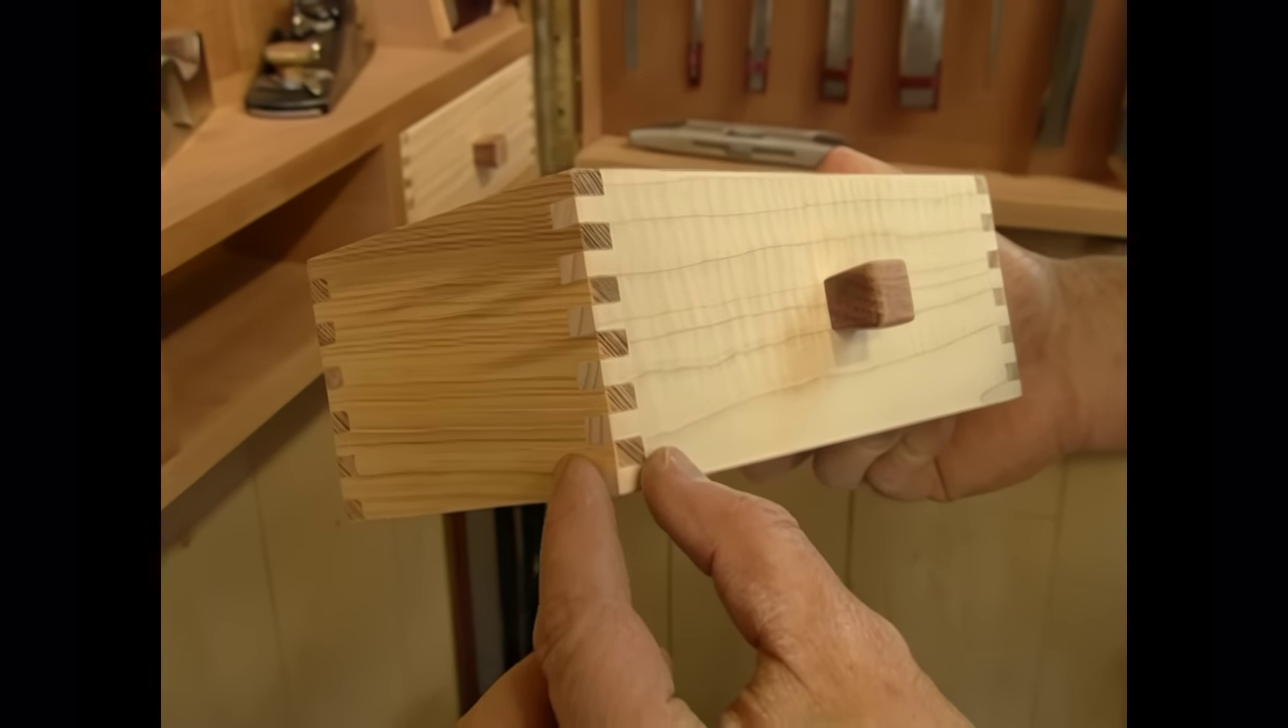The fronts are tiger maple, the sides and the back are heart pine, and I joined them together with box joints.